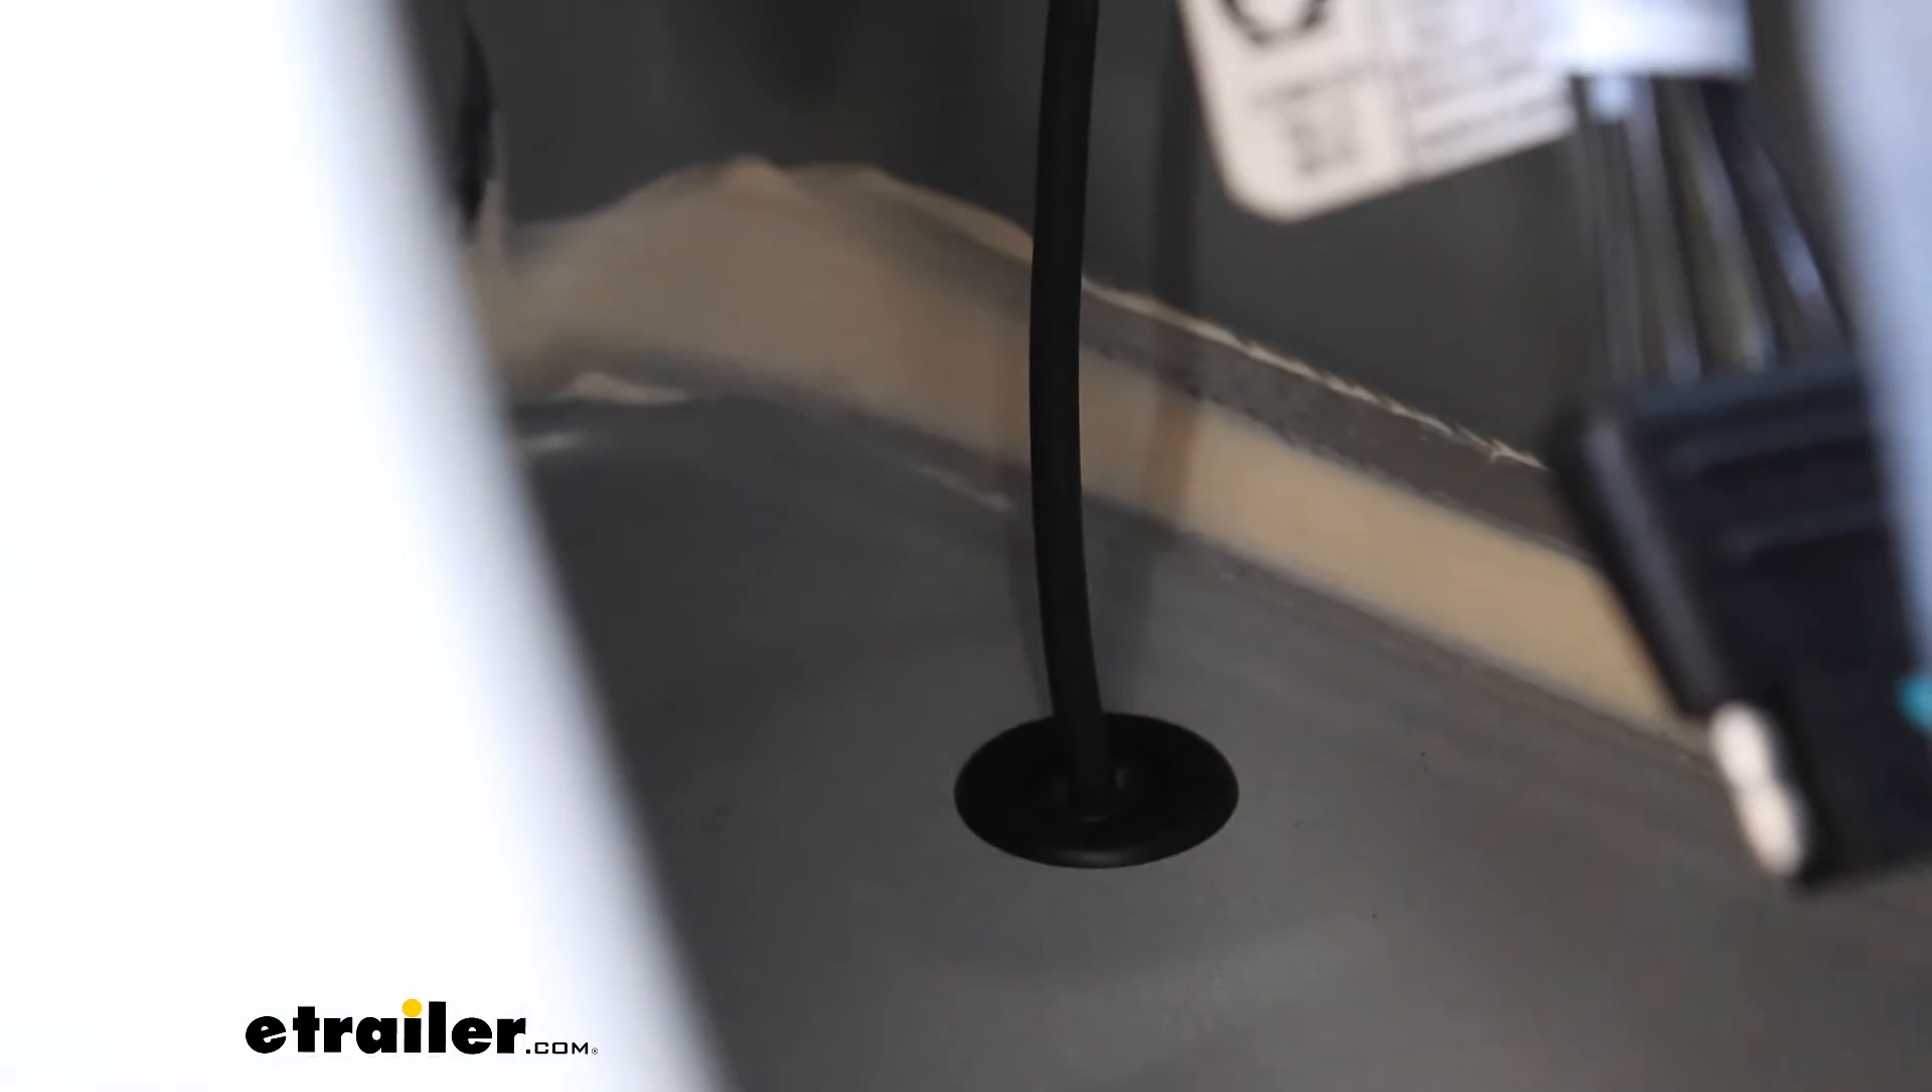Now I've passed our power wire through our grommet, and I just poked a hole through it using a punch. That way we could feed the wire through, and it's going to still have a nice seal.